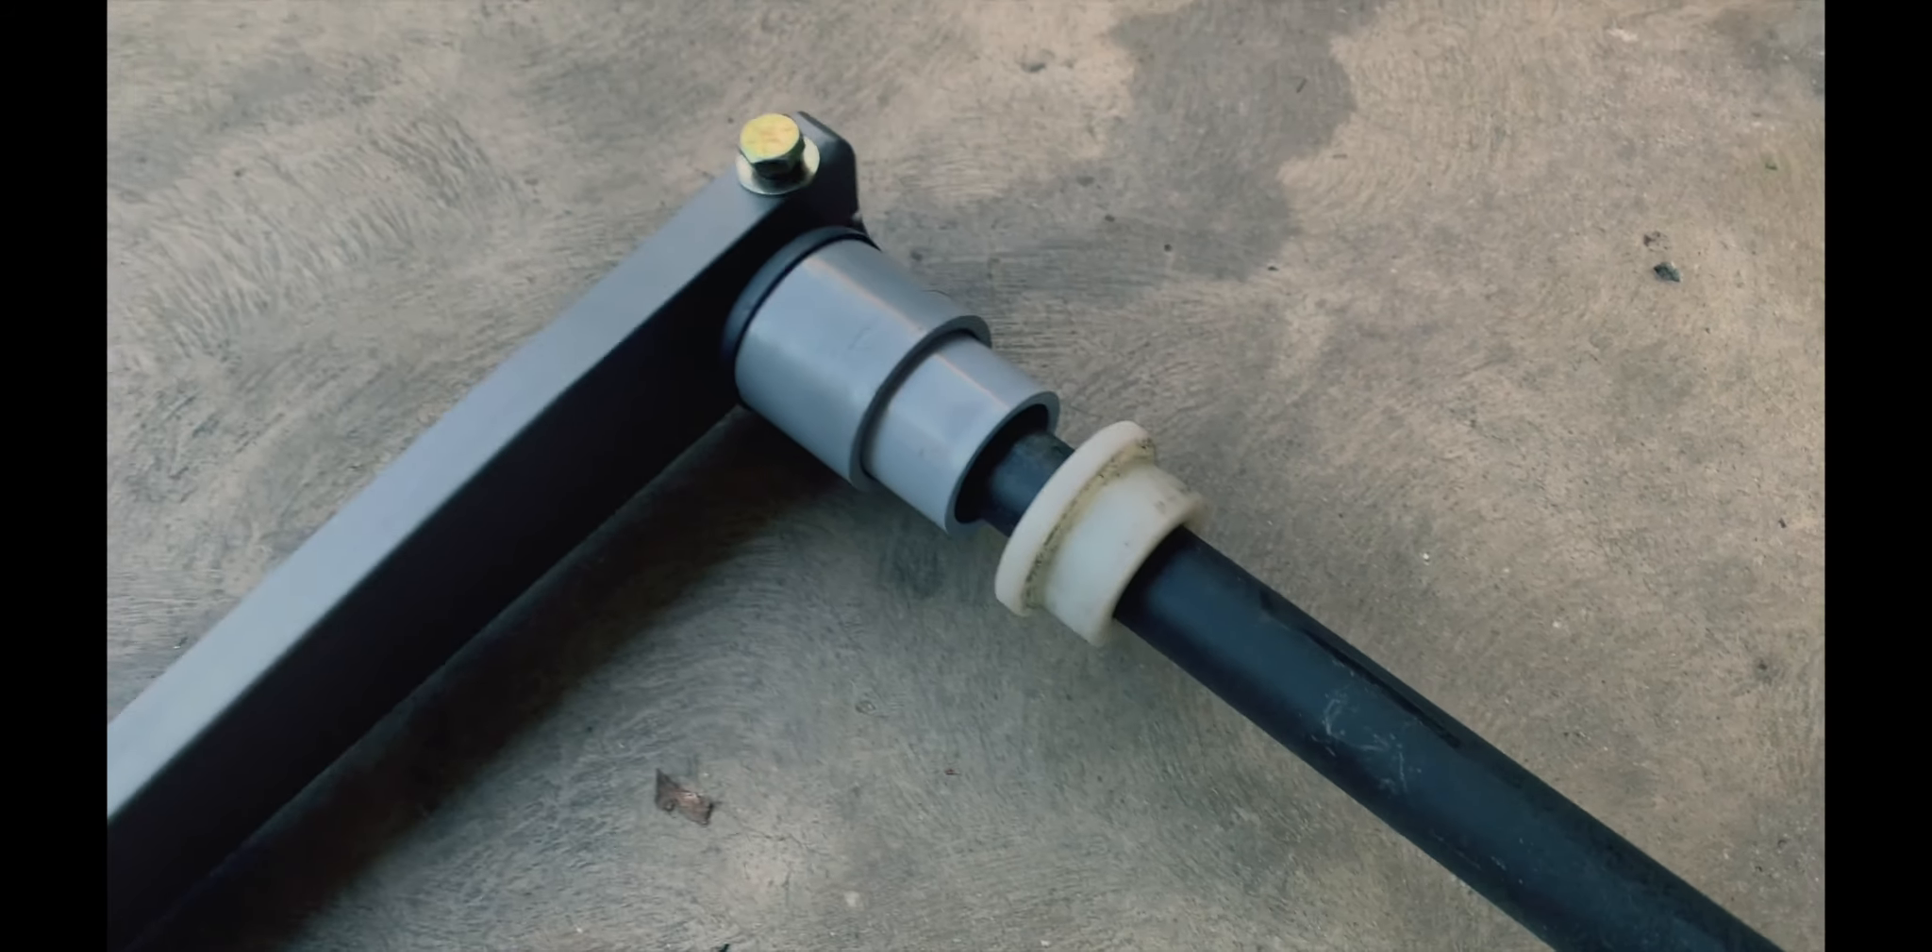This is the bushing that shipped with the bar and it's a perfect fit for the bar.